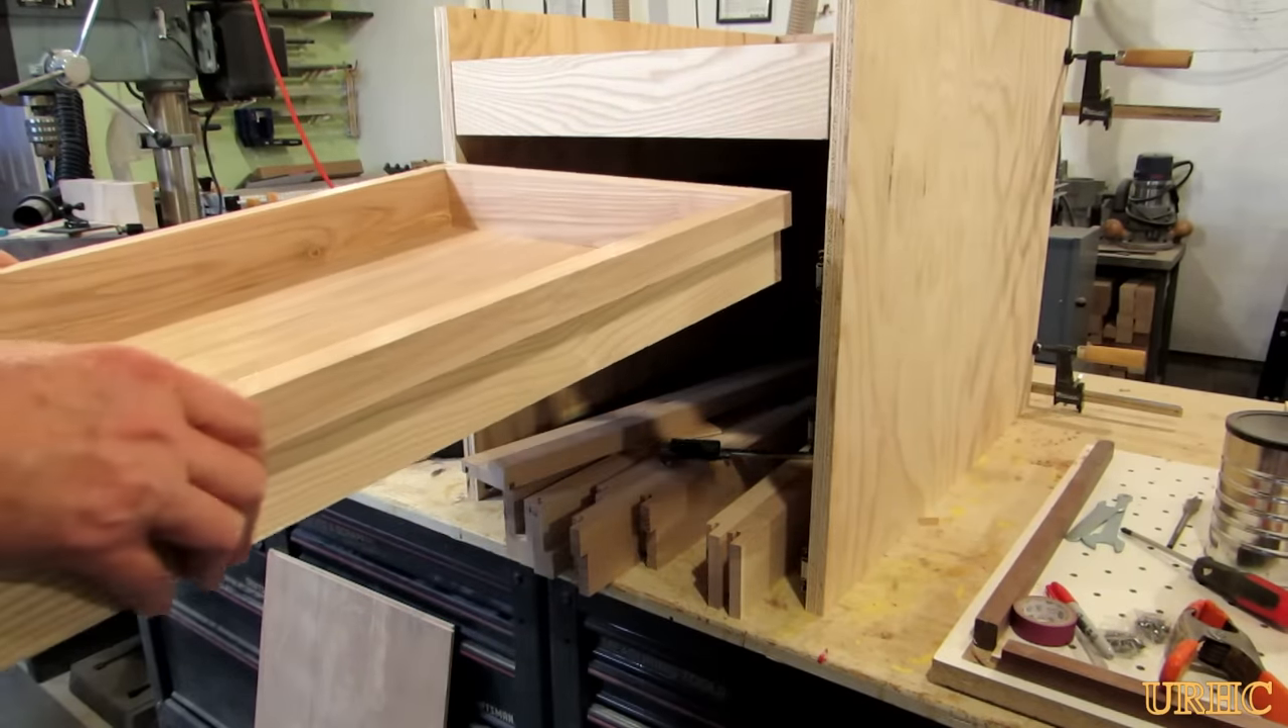And there's the drawer just kind of you know put together with the bottom in it and you know the joints held together by hand.